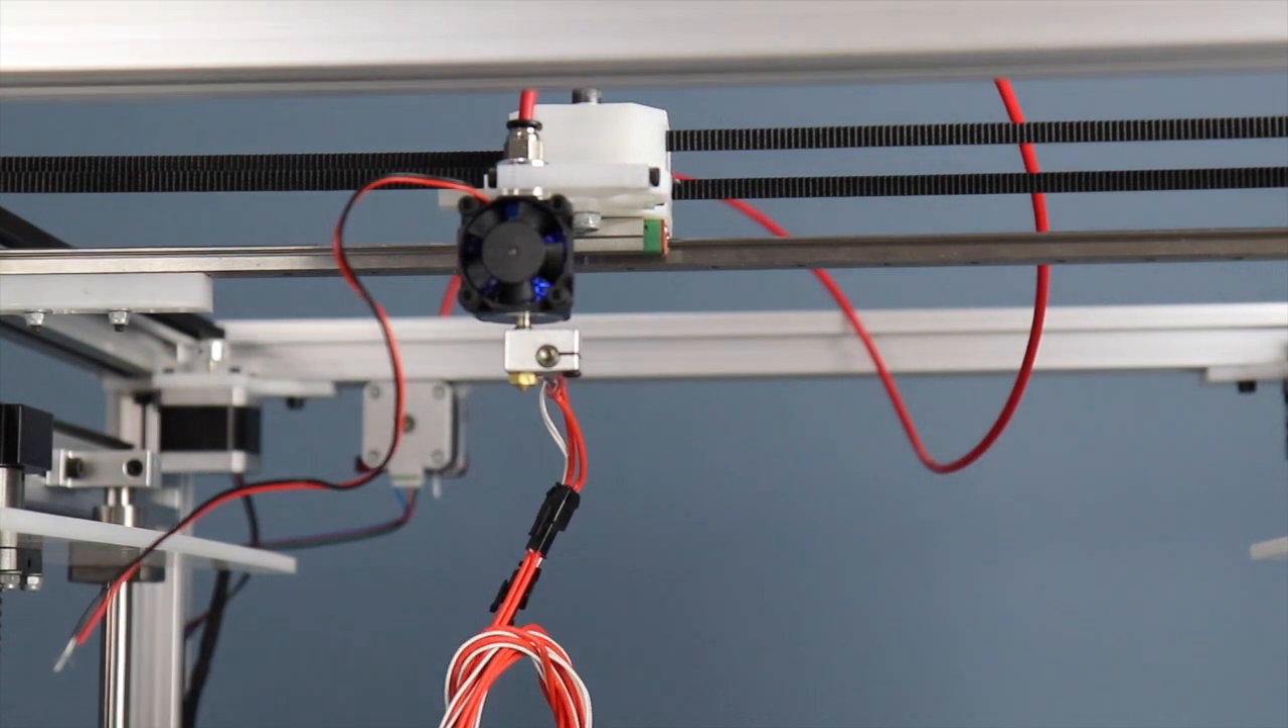Então eu já instalei aqui o extrusor.